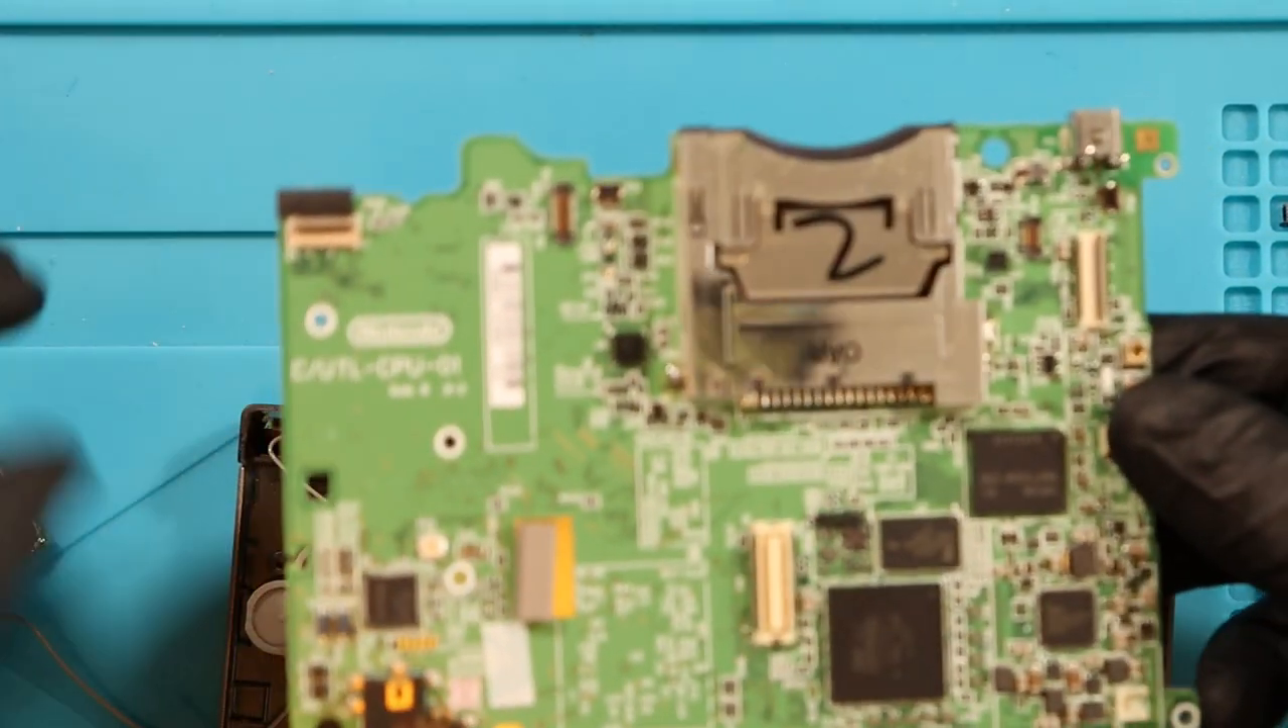And we have freed the motherboard.